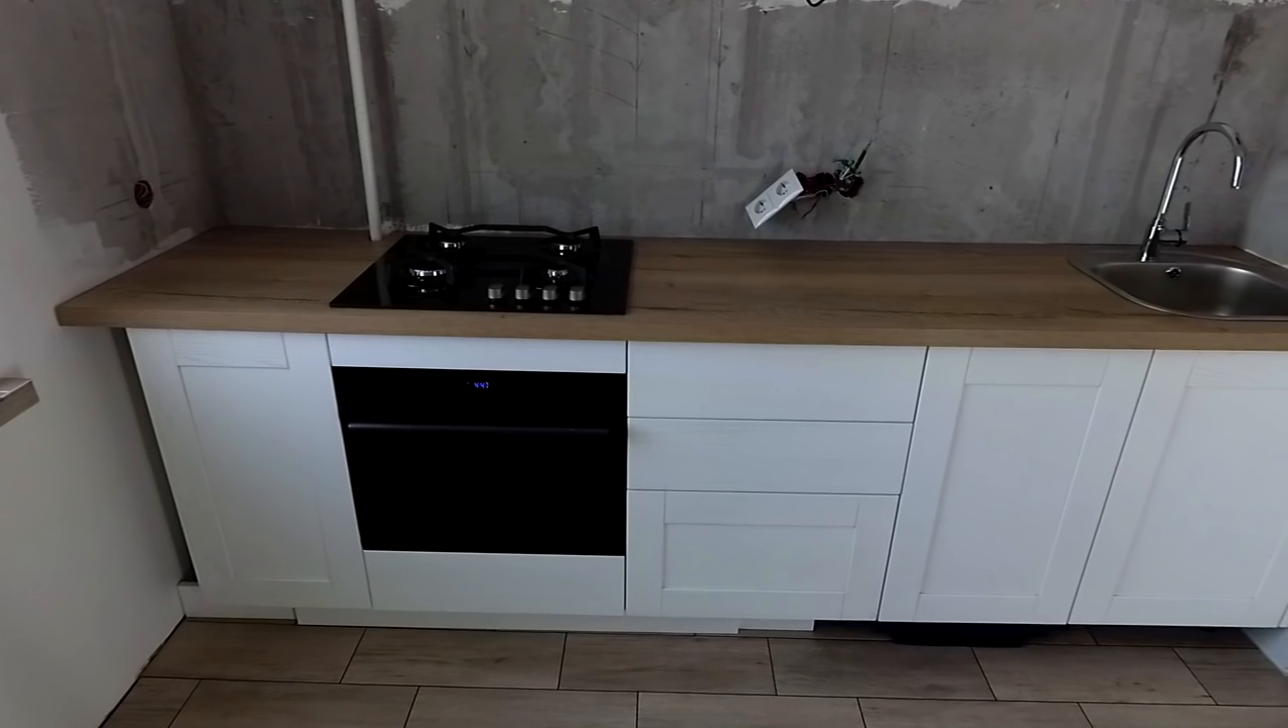Я уже собрал нижние ящики и установил столешницу.